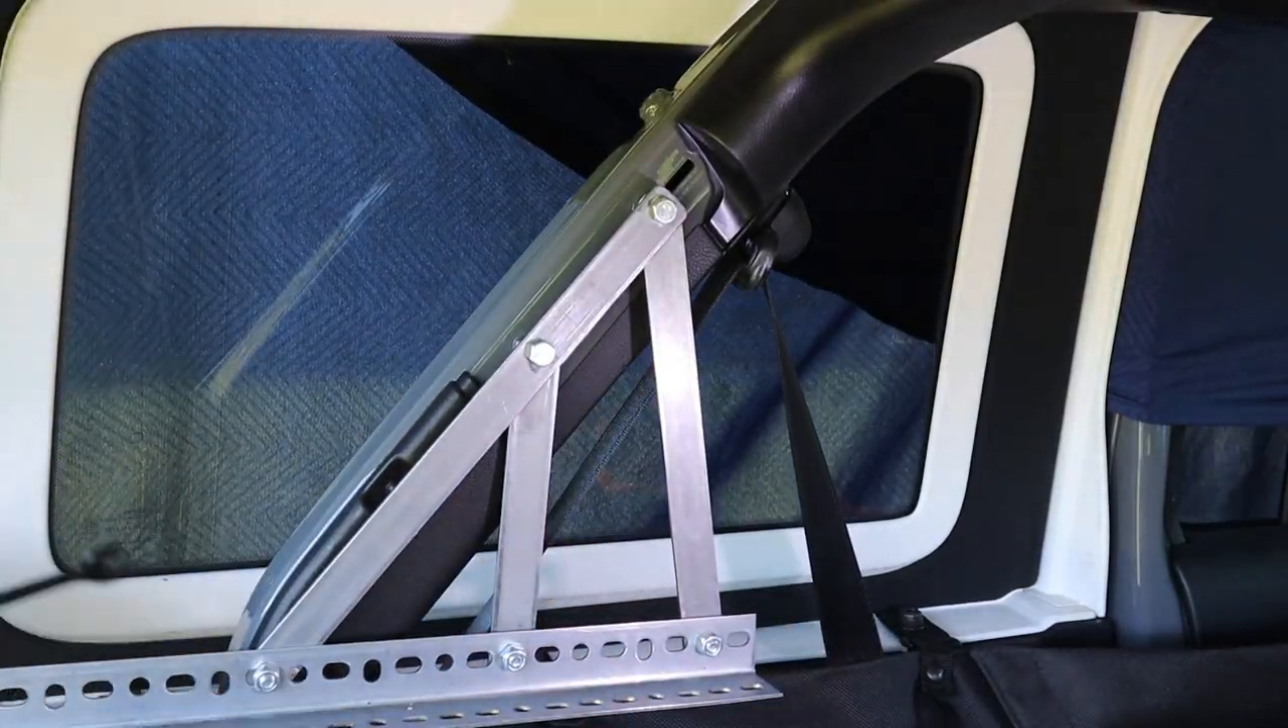You now have a very strong metal bracket made with just a hacksaw, a drill, and a wrench.